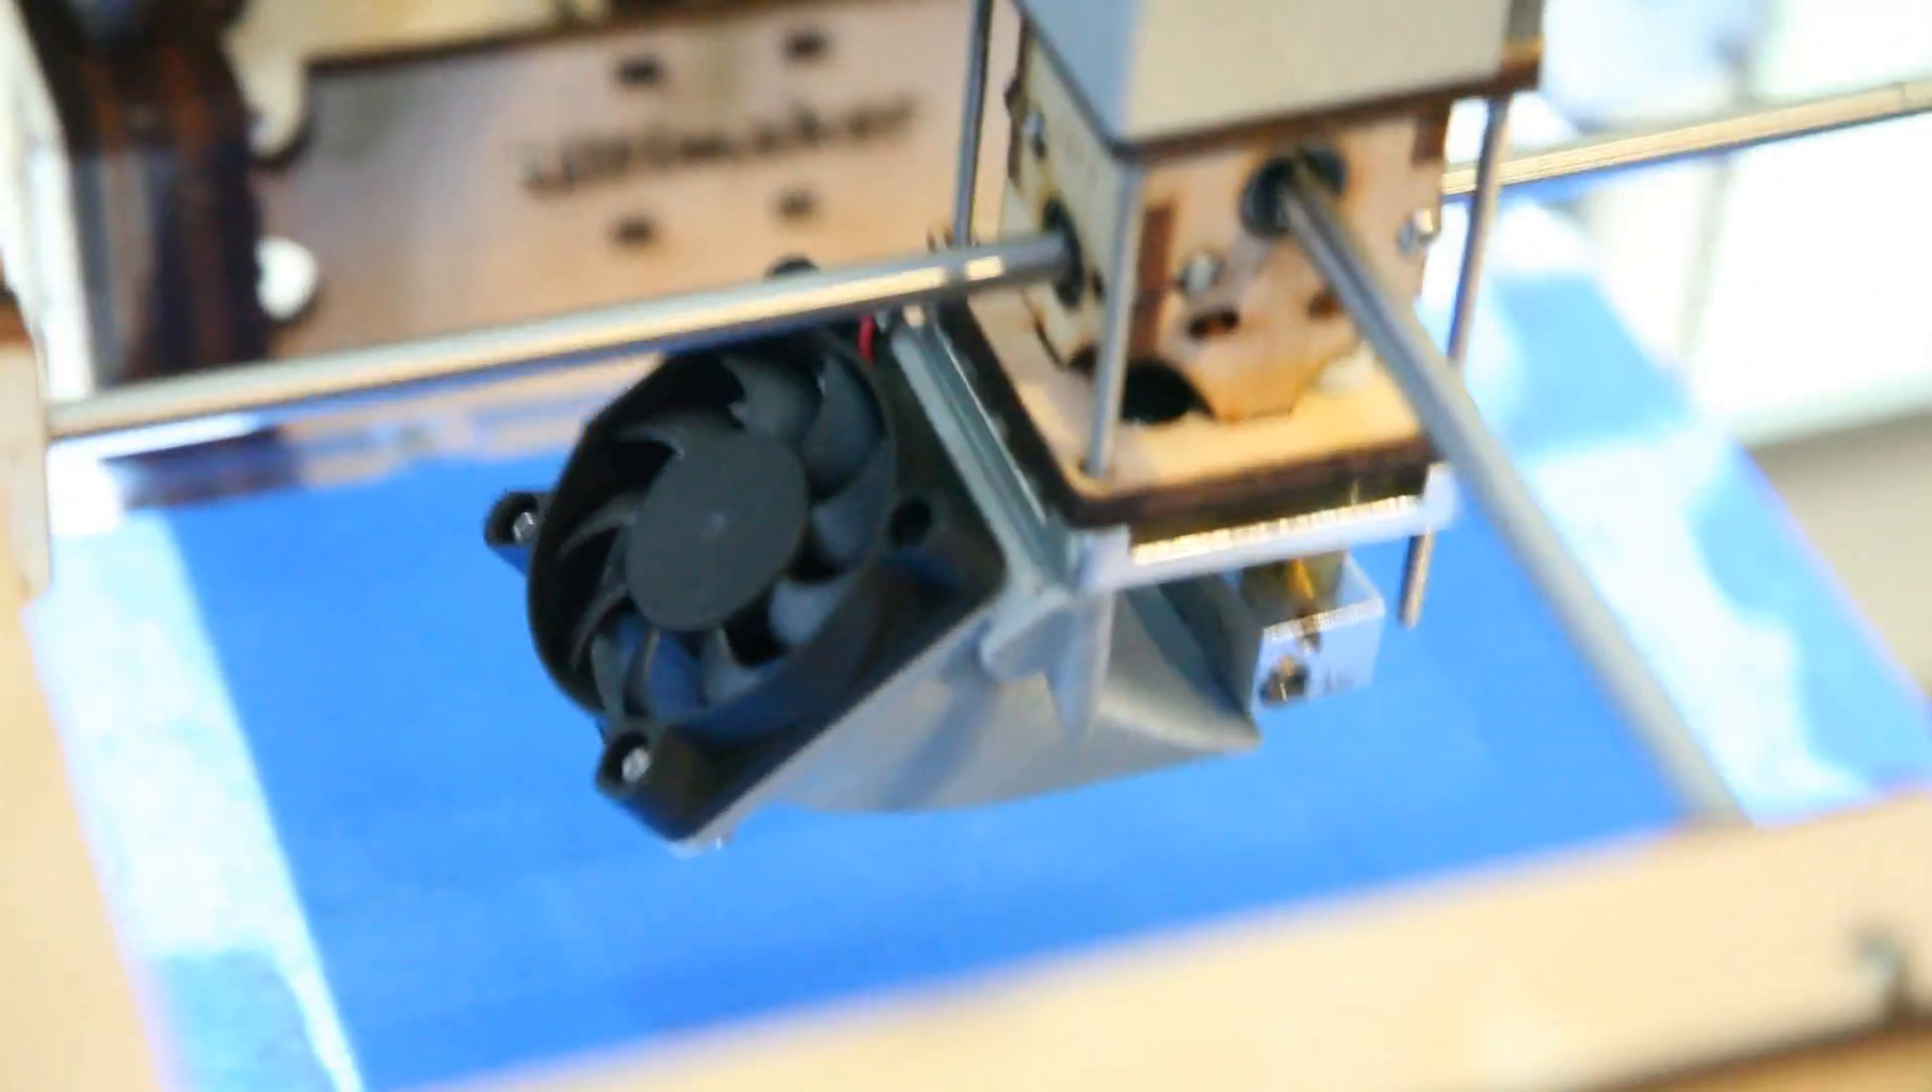All right guys, so here's the final product installed. Now the fan's at a slight angle.